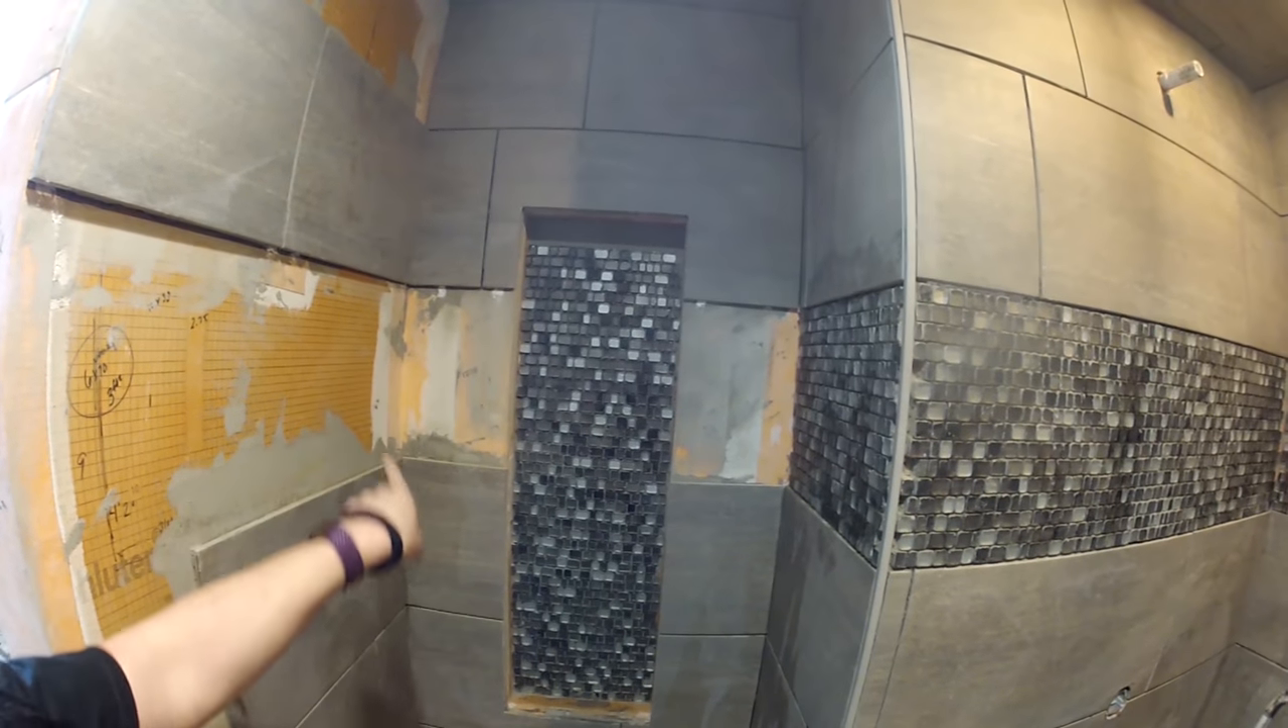I am waiting for the shelves from the fabricator to put in here so I've got it all framed out.